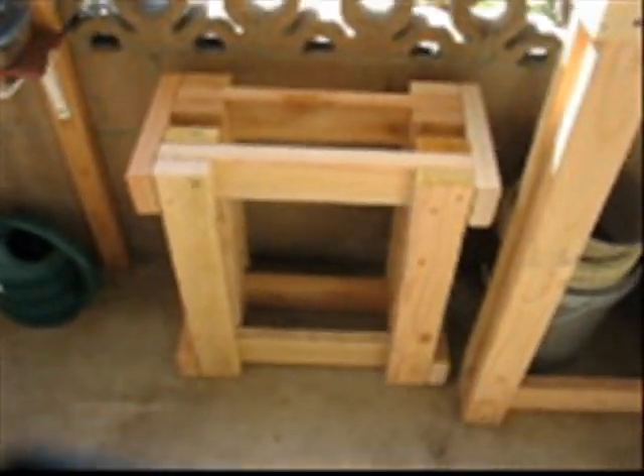There's the assembled base, except for the tabletop.